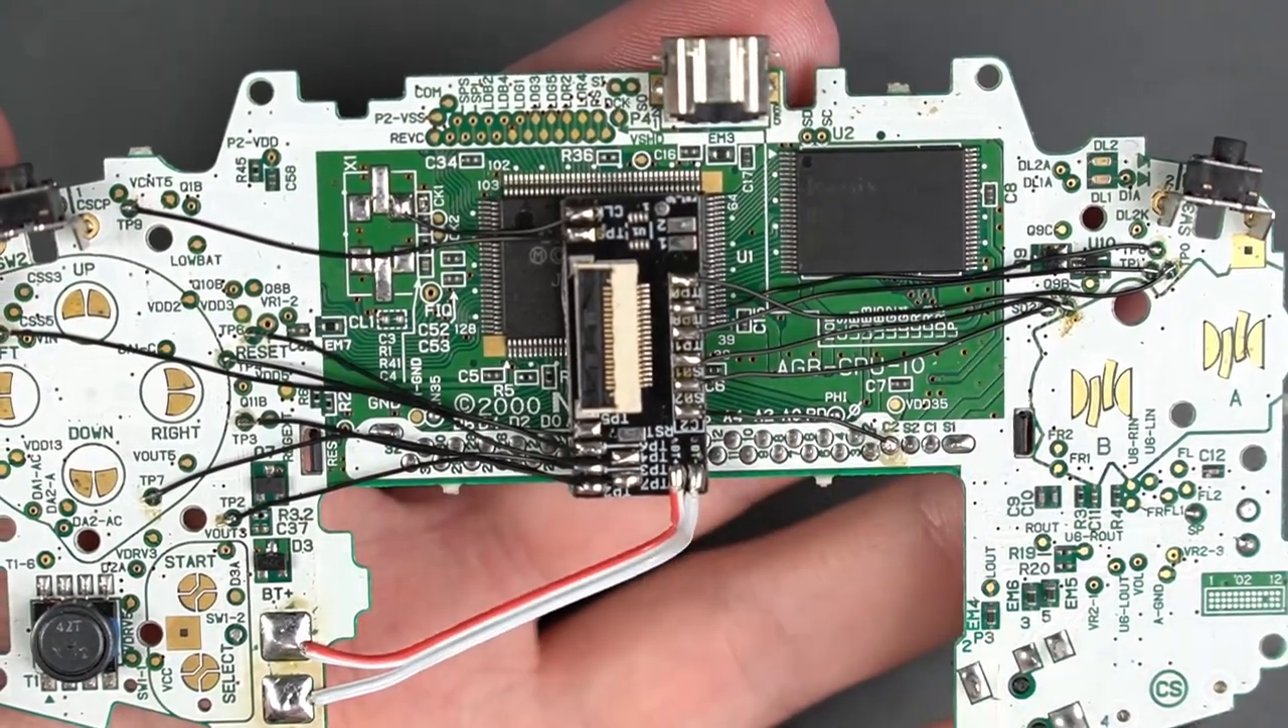And that's what the board looks like when it's all wired up.